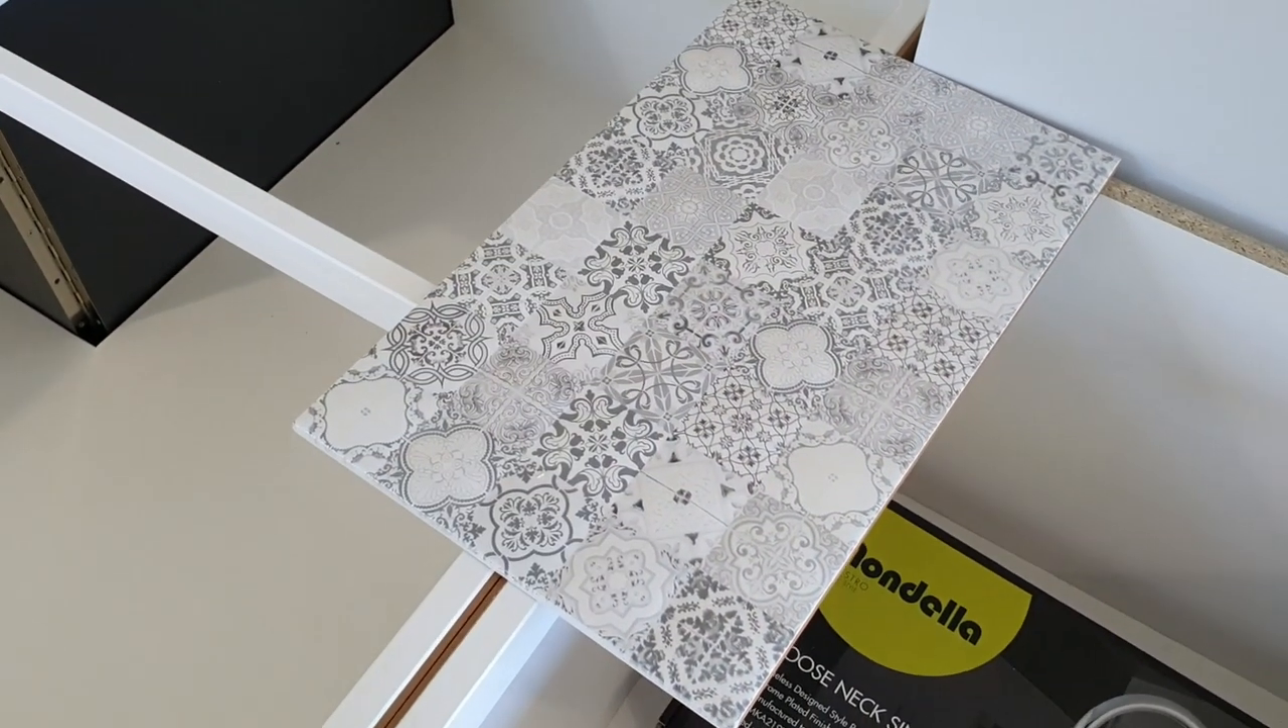Obviously, no benchtops yet. They're going in tomorrow morning. And that's going to be our splashback tile.